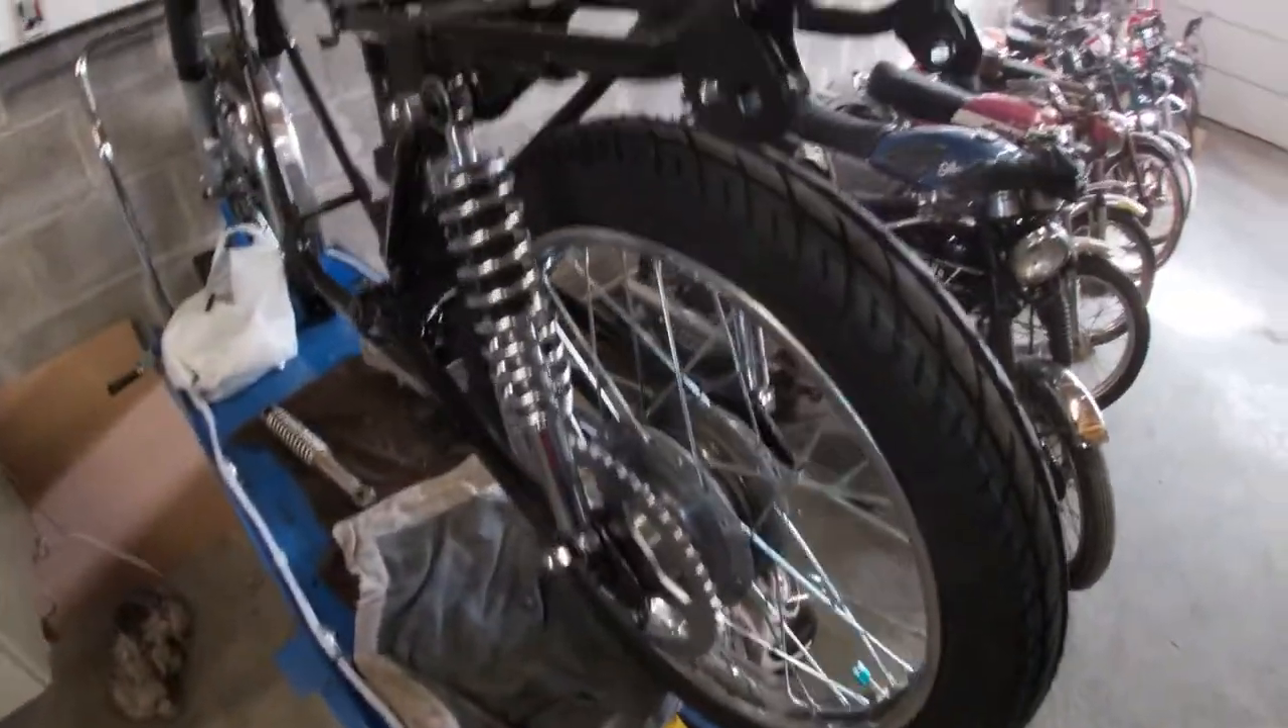There you have it a set of brand new shocks that's another job done on the list.